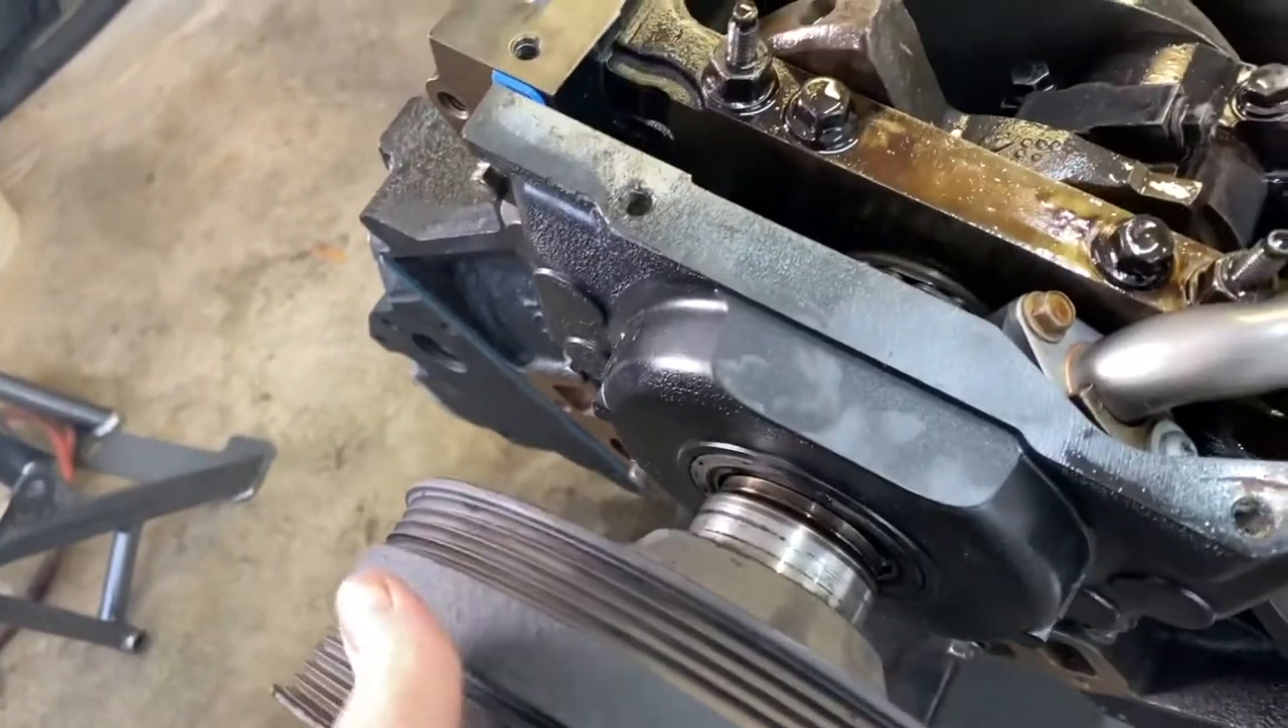All right, the balancer is sitting on just barely.